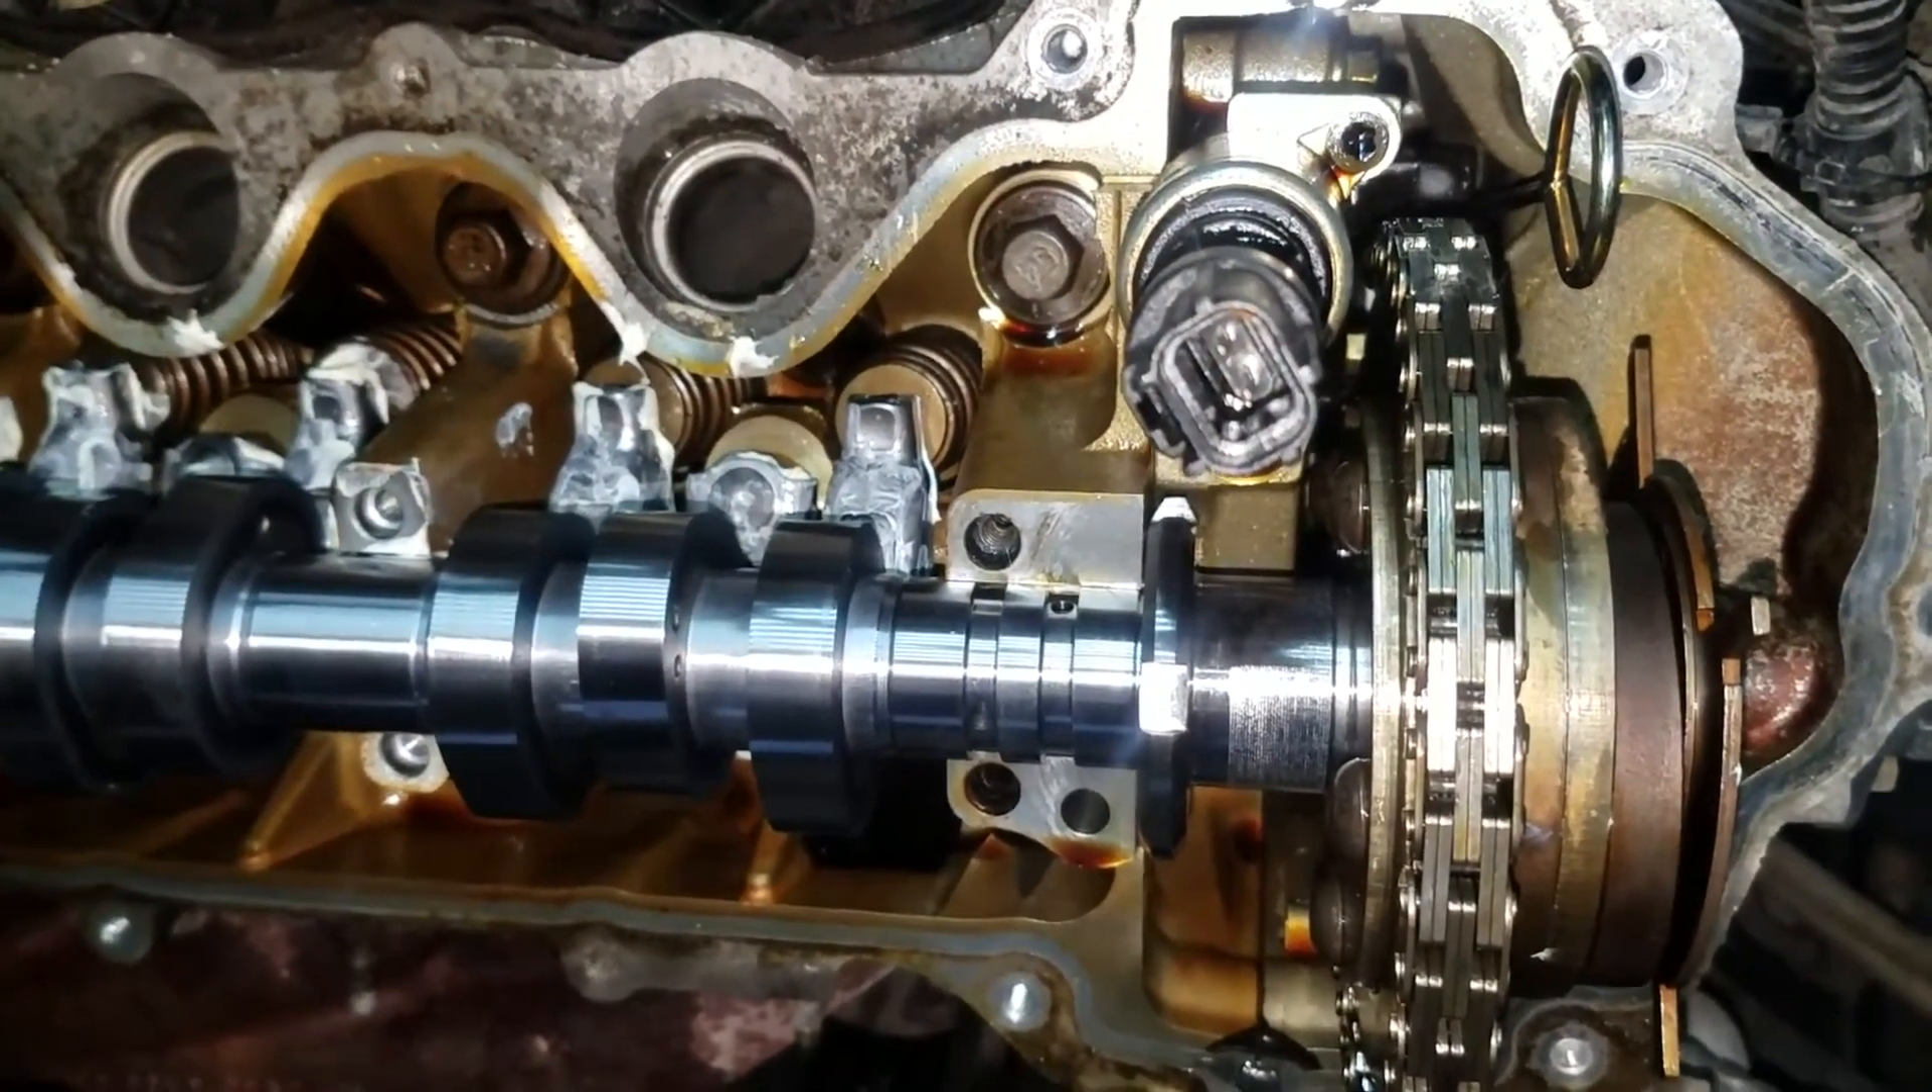We got our cam installed.